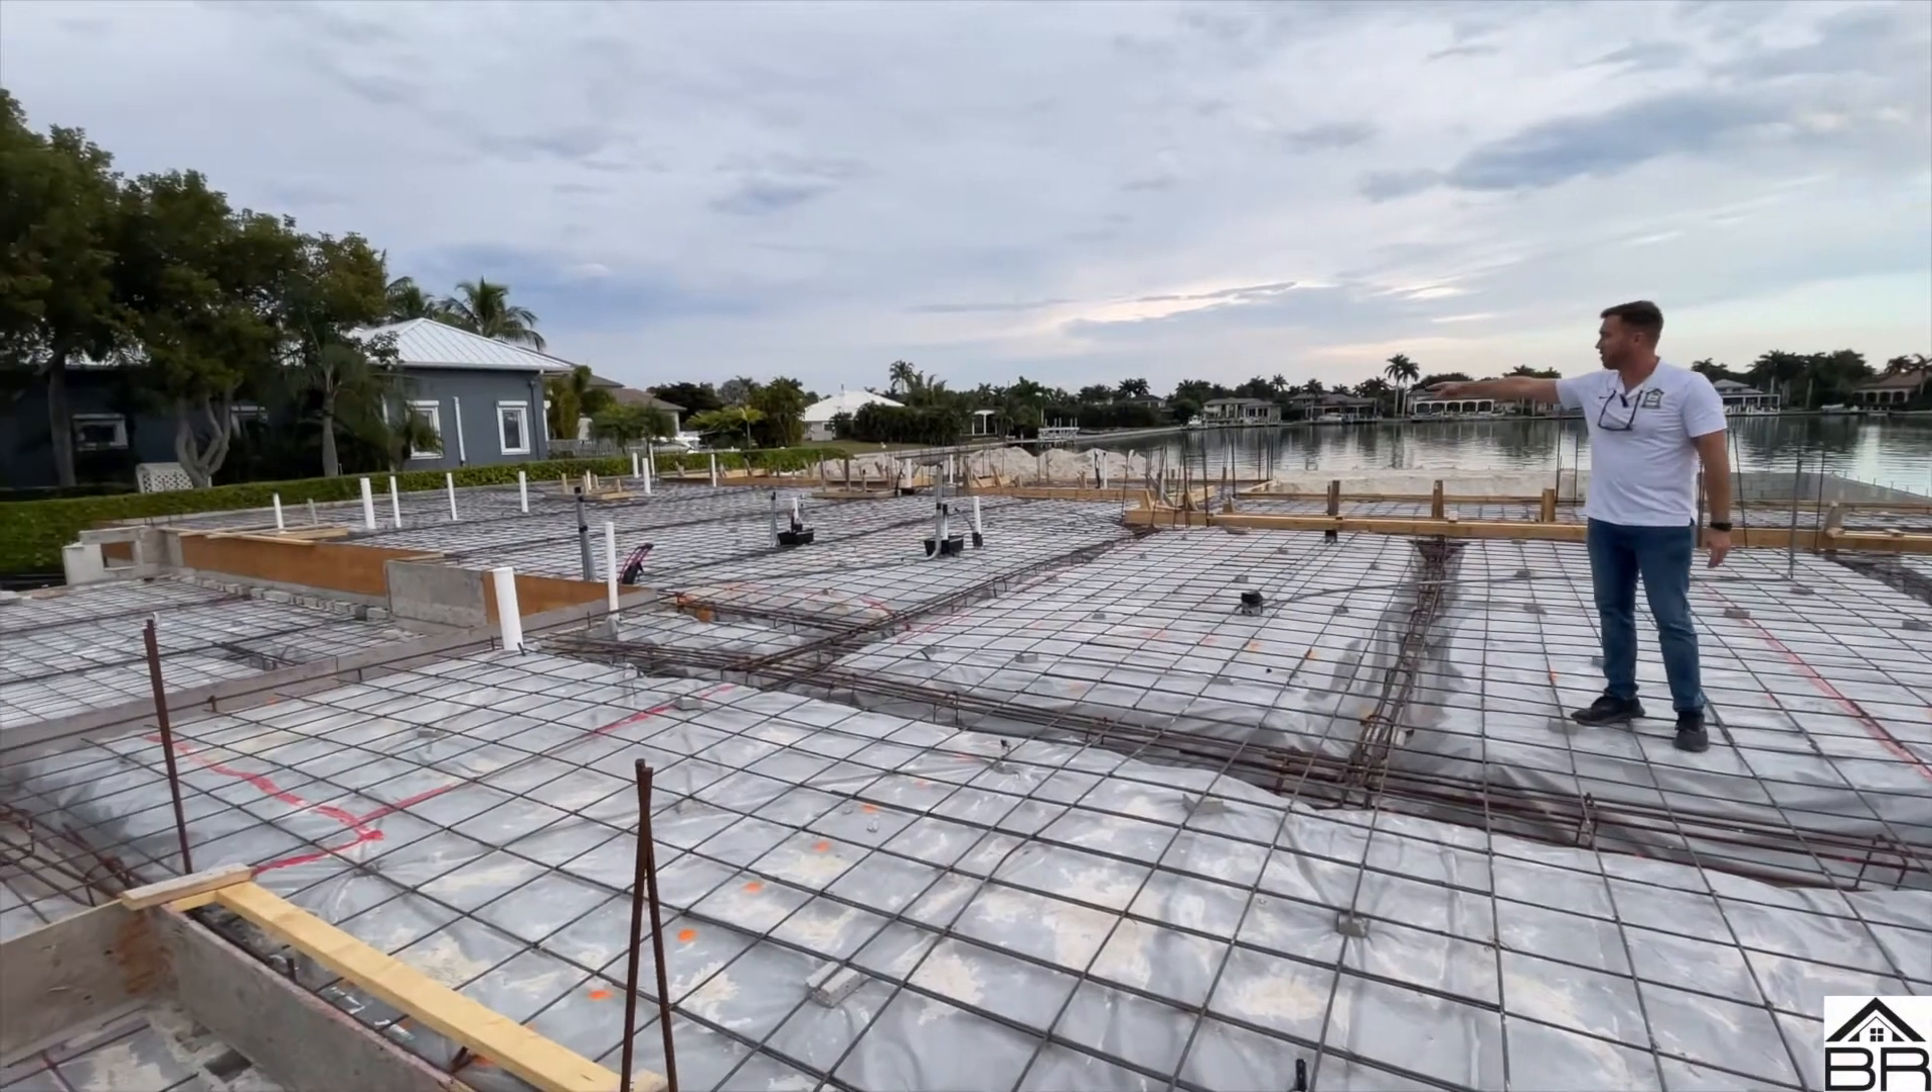We have the vapor barrier down on top of the compacted dirt.